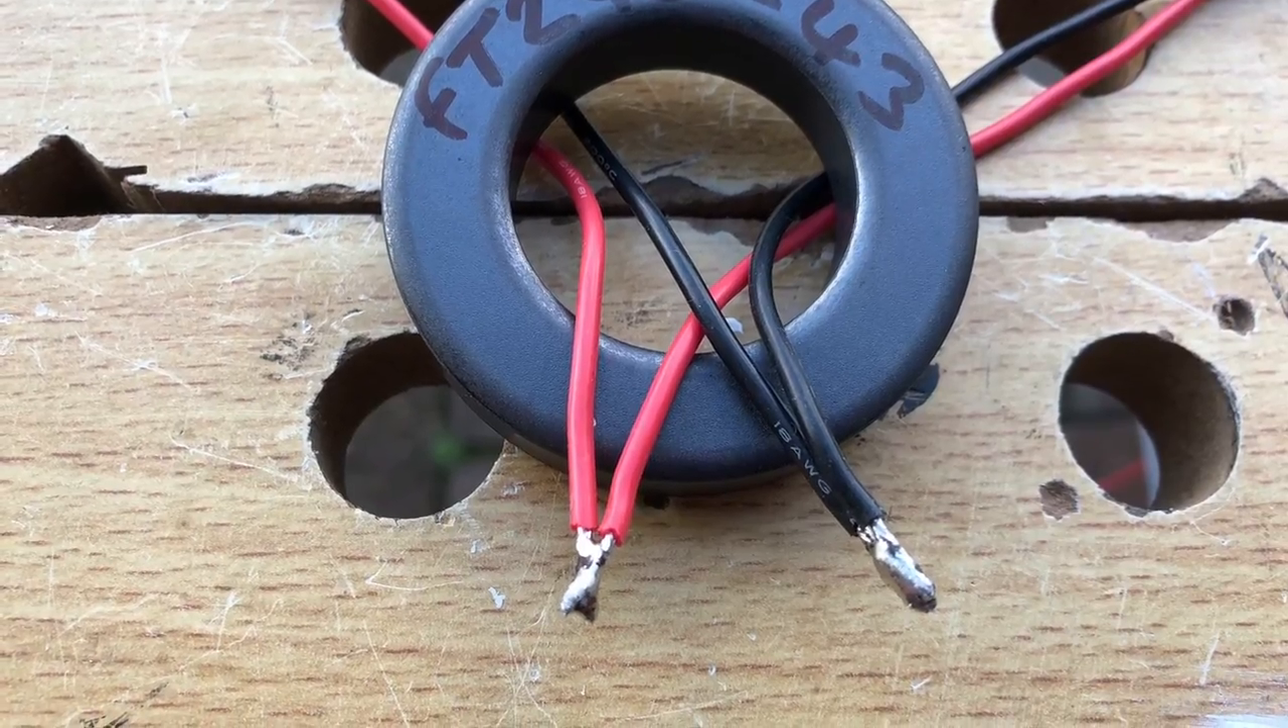Here you can see two pairs of wires soldered together.